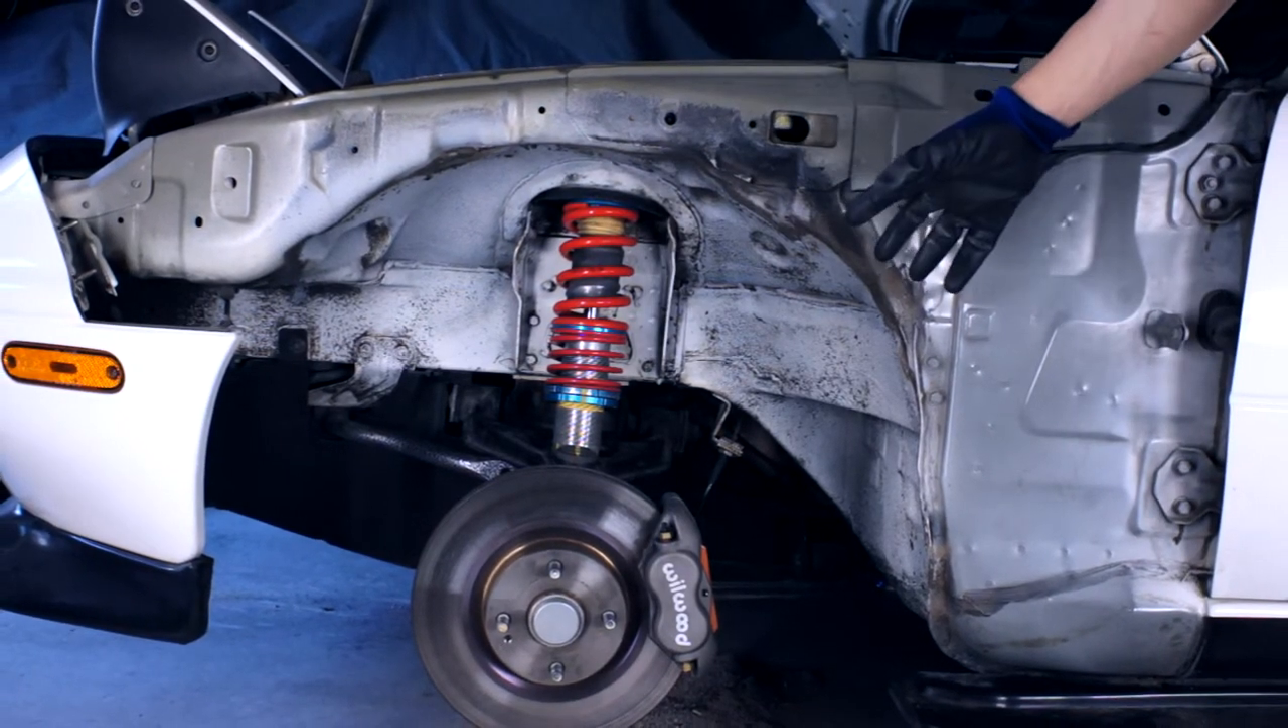Here we are with the fender off.